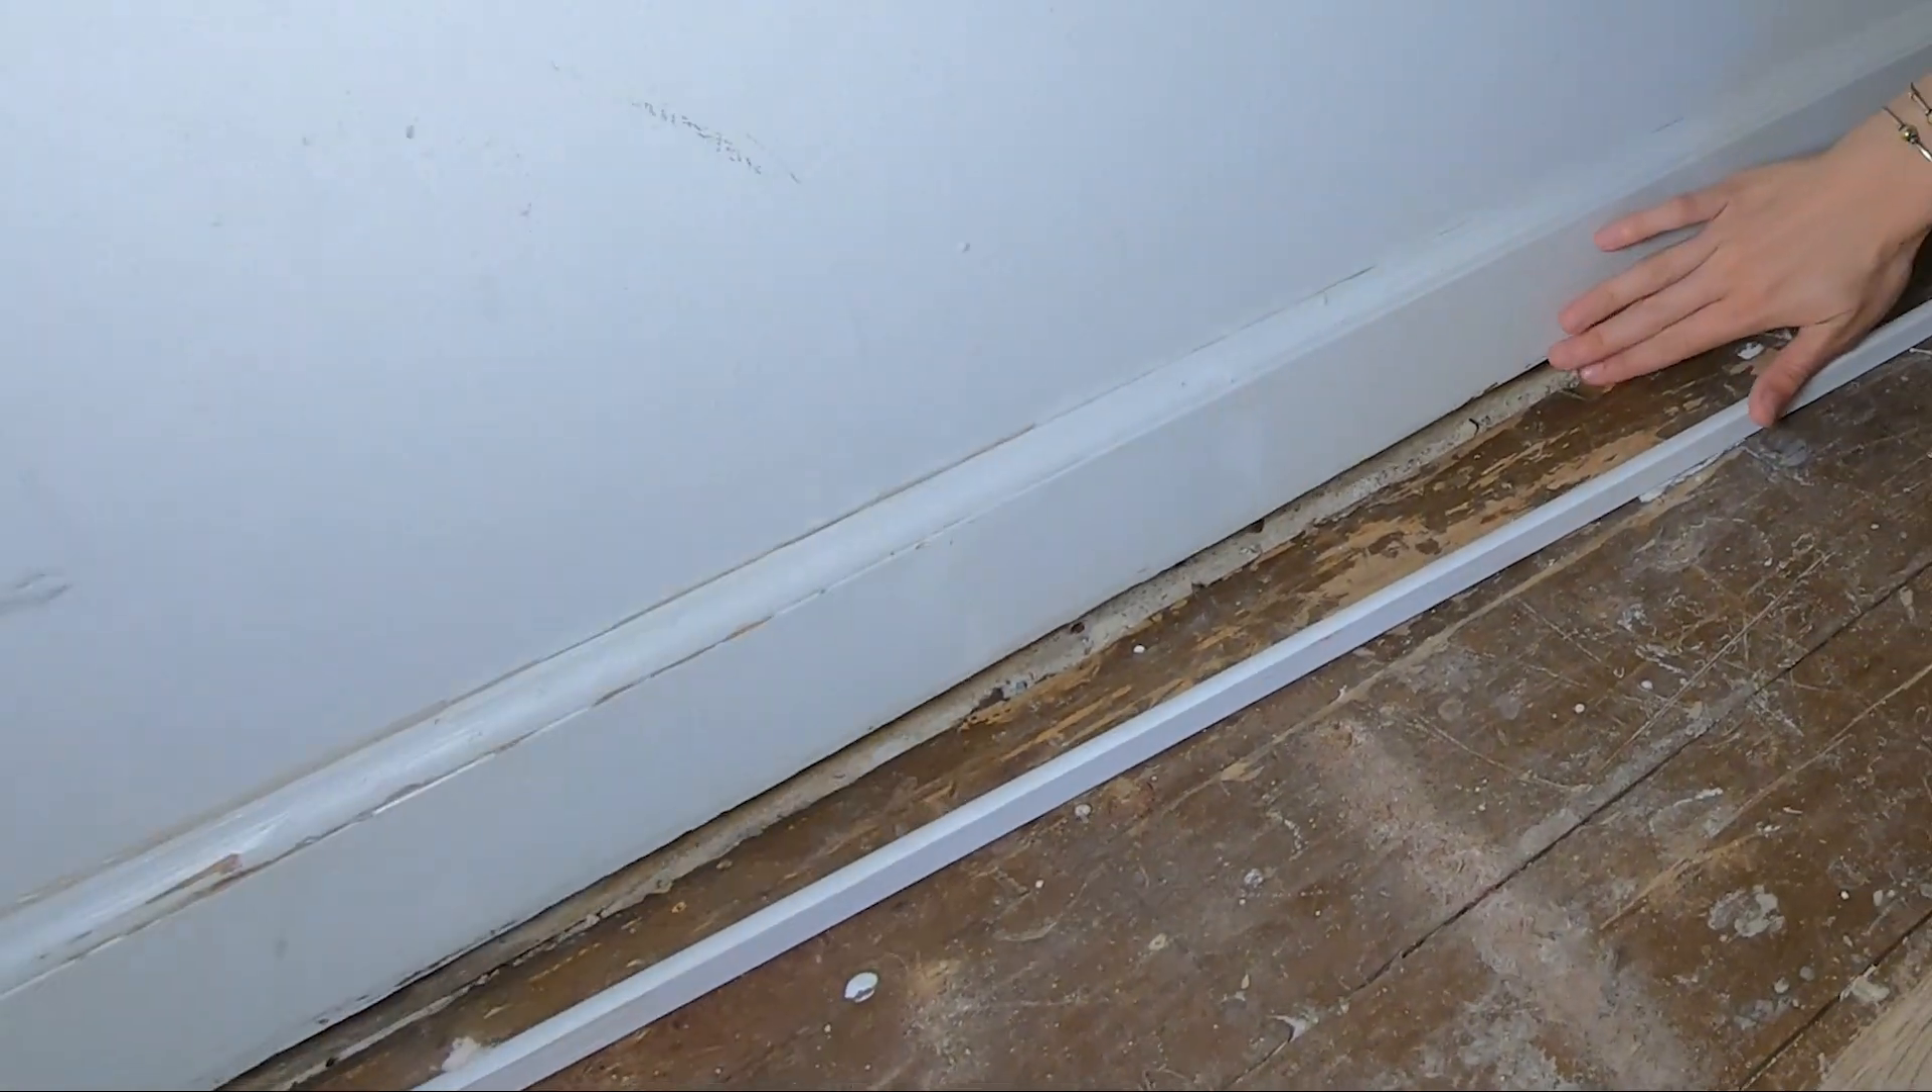Look at this gap. I mean, we did move down most of these baseboards. Um, this one is not quite as moved down.